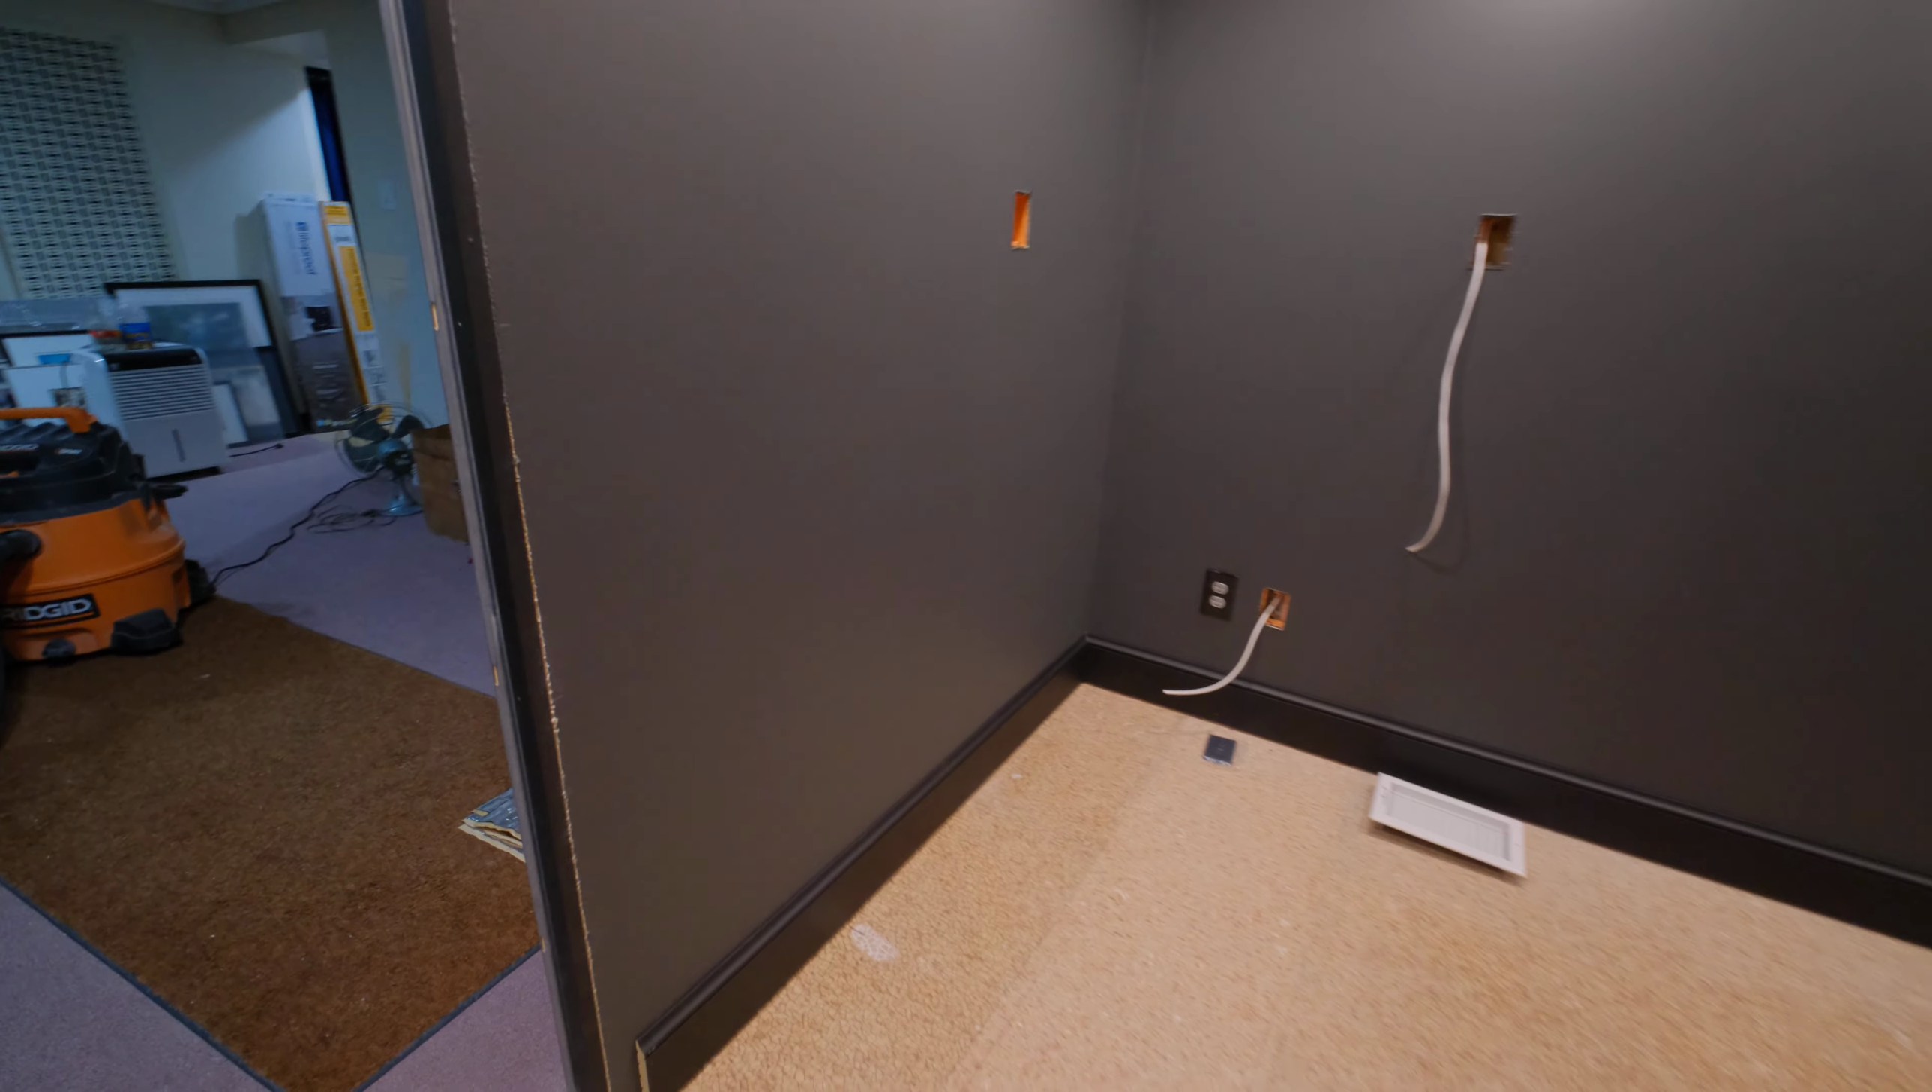So there's going to be trim going around the door but we can't put that in until we have the door and it's all painted so it doesn't so so it goes in right.